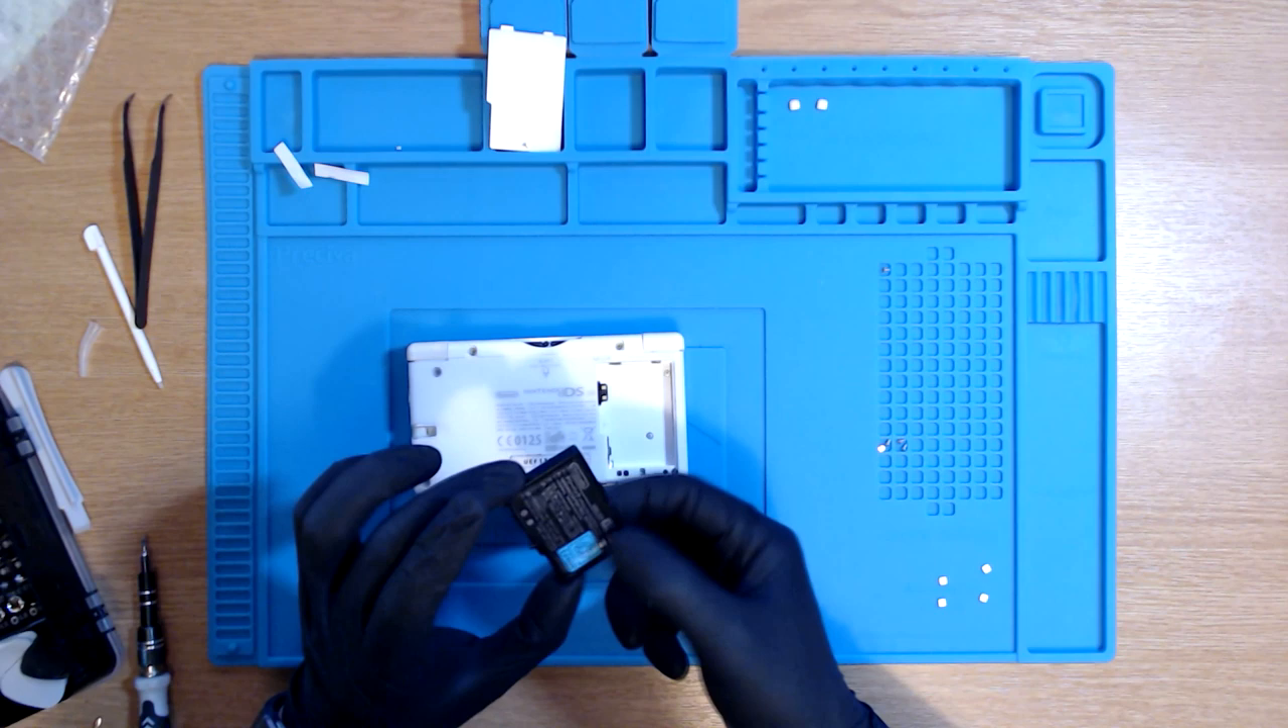We're just about to put the battery back in.